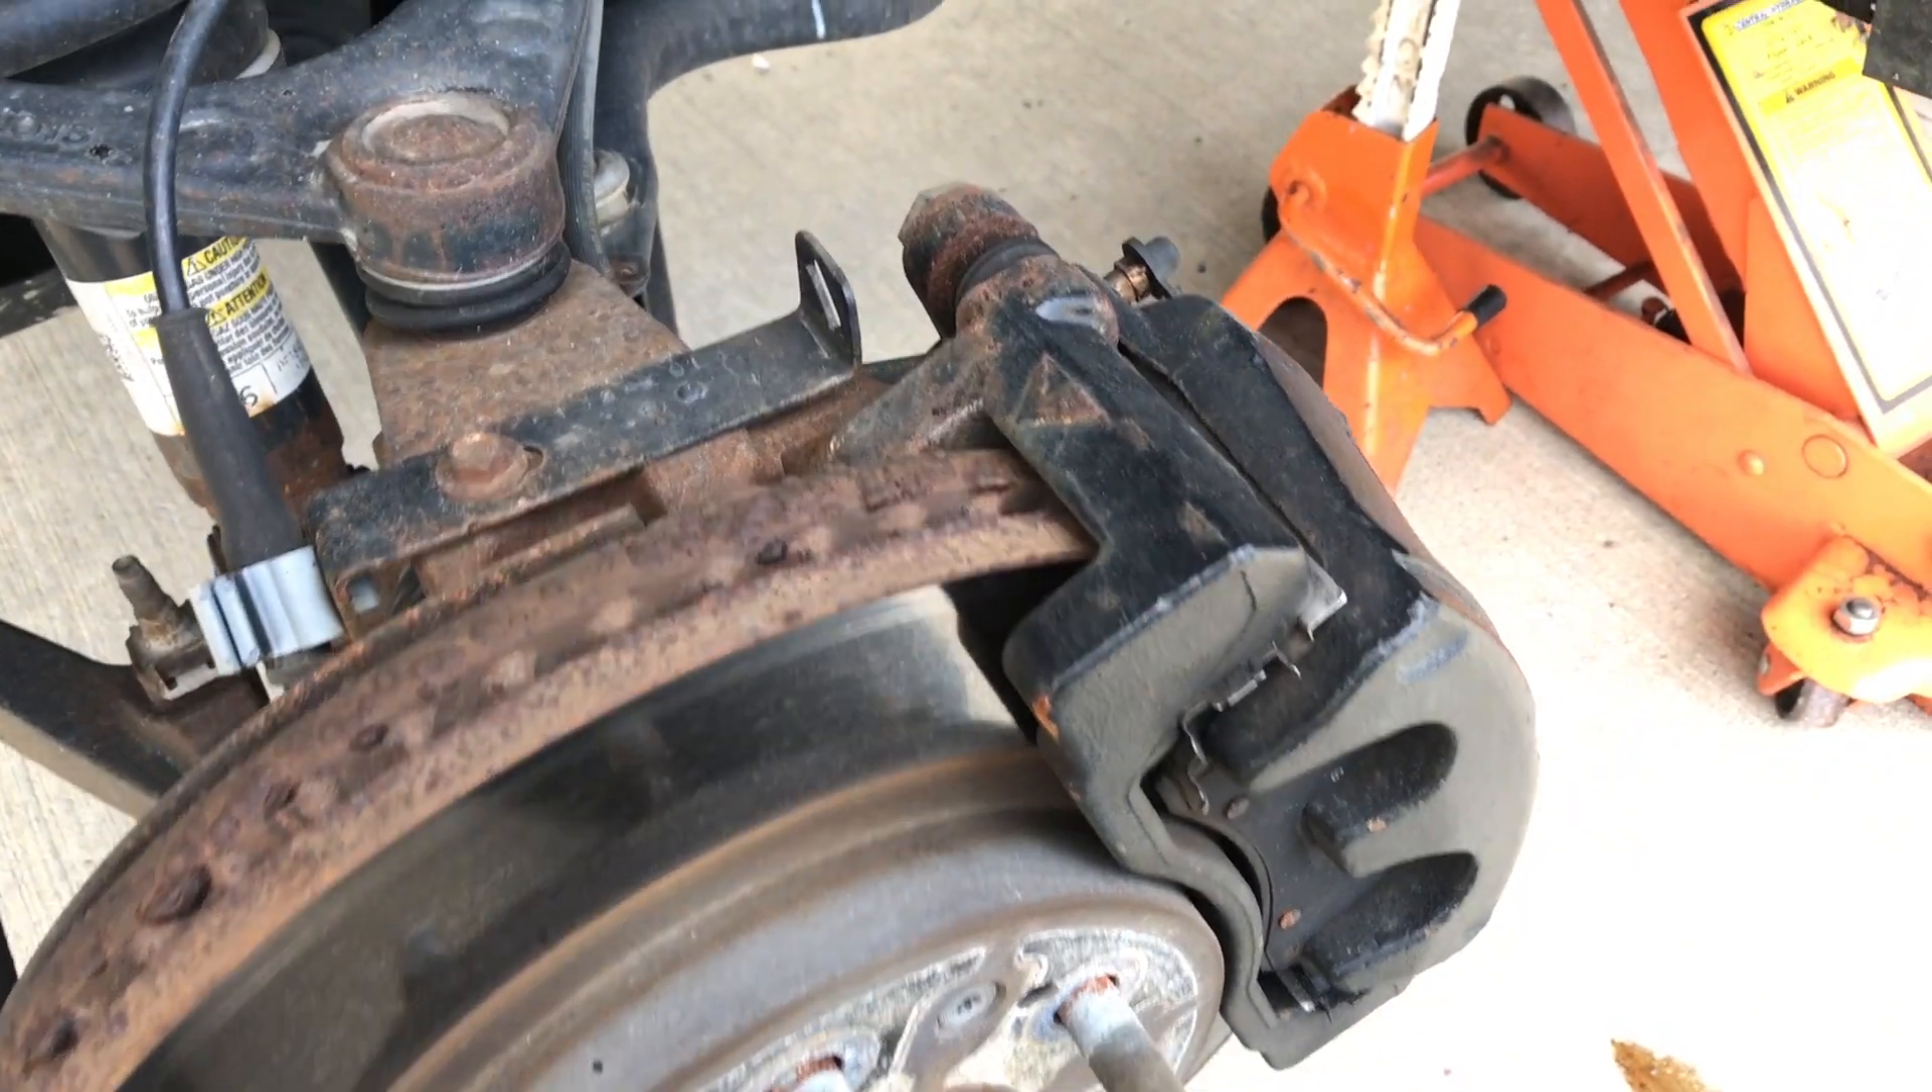Now that we got the wheel off, we've got to get this caliper off.